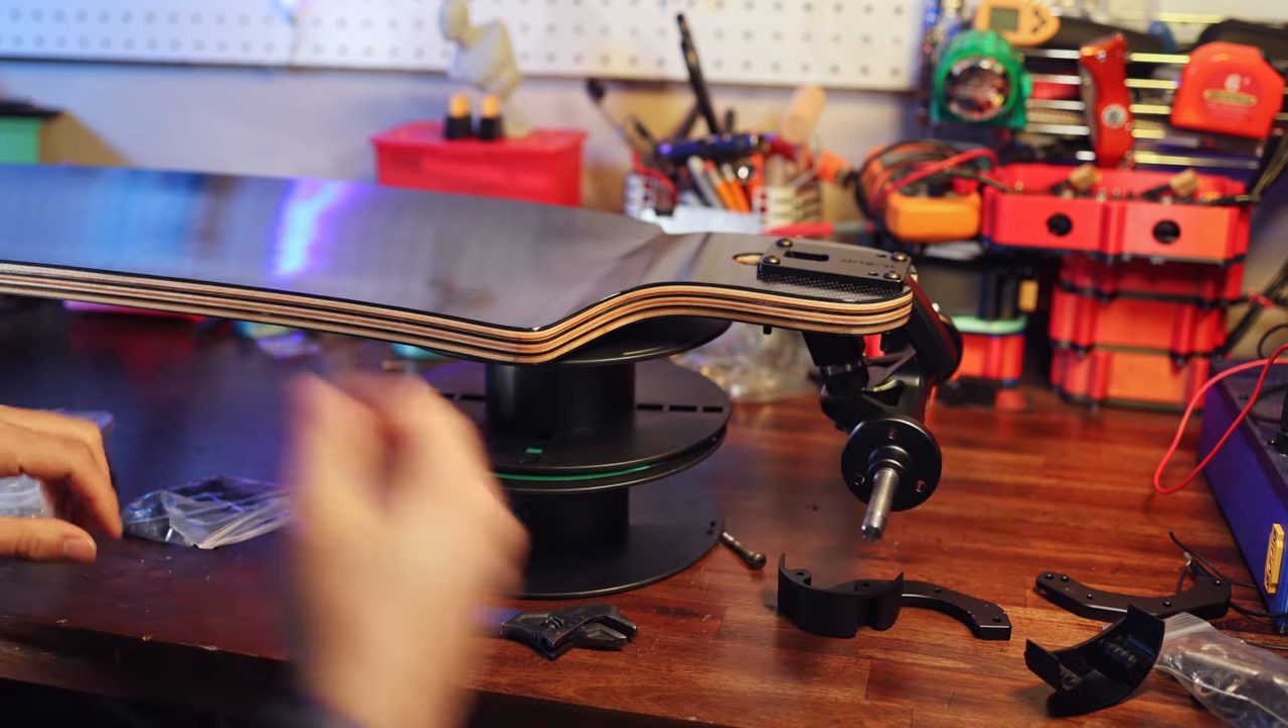All right now that we've got the trucks attached to the deck it'll be much easier to attach the motor mounts.